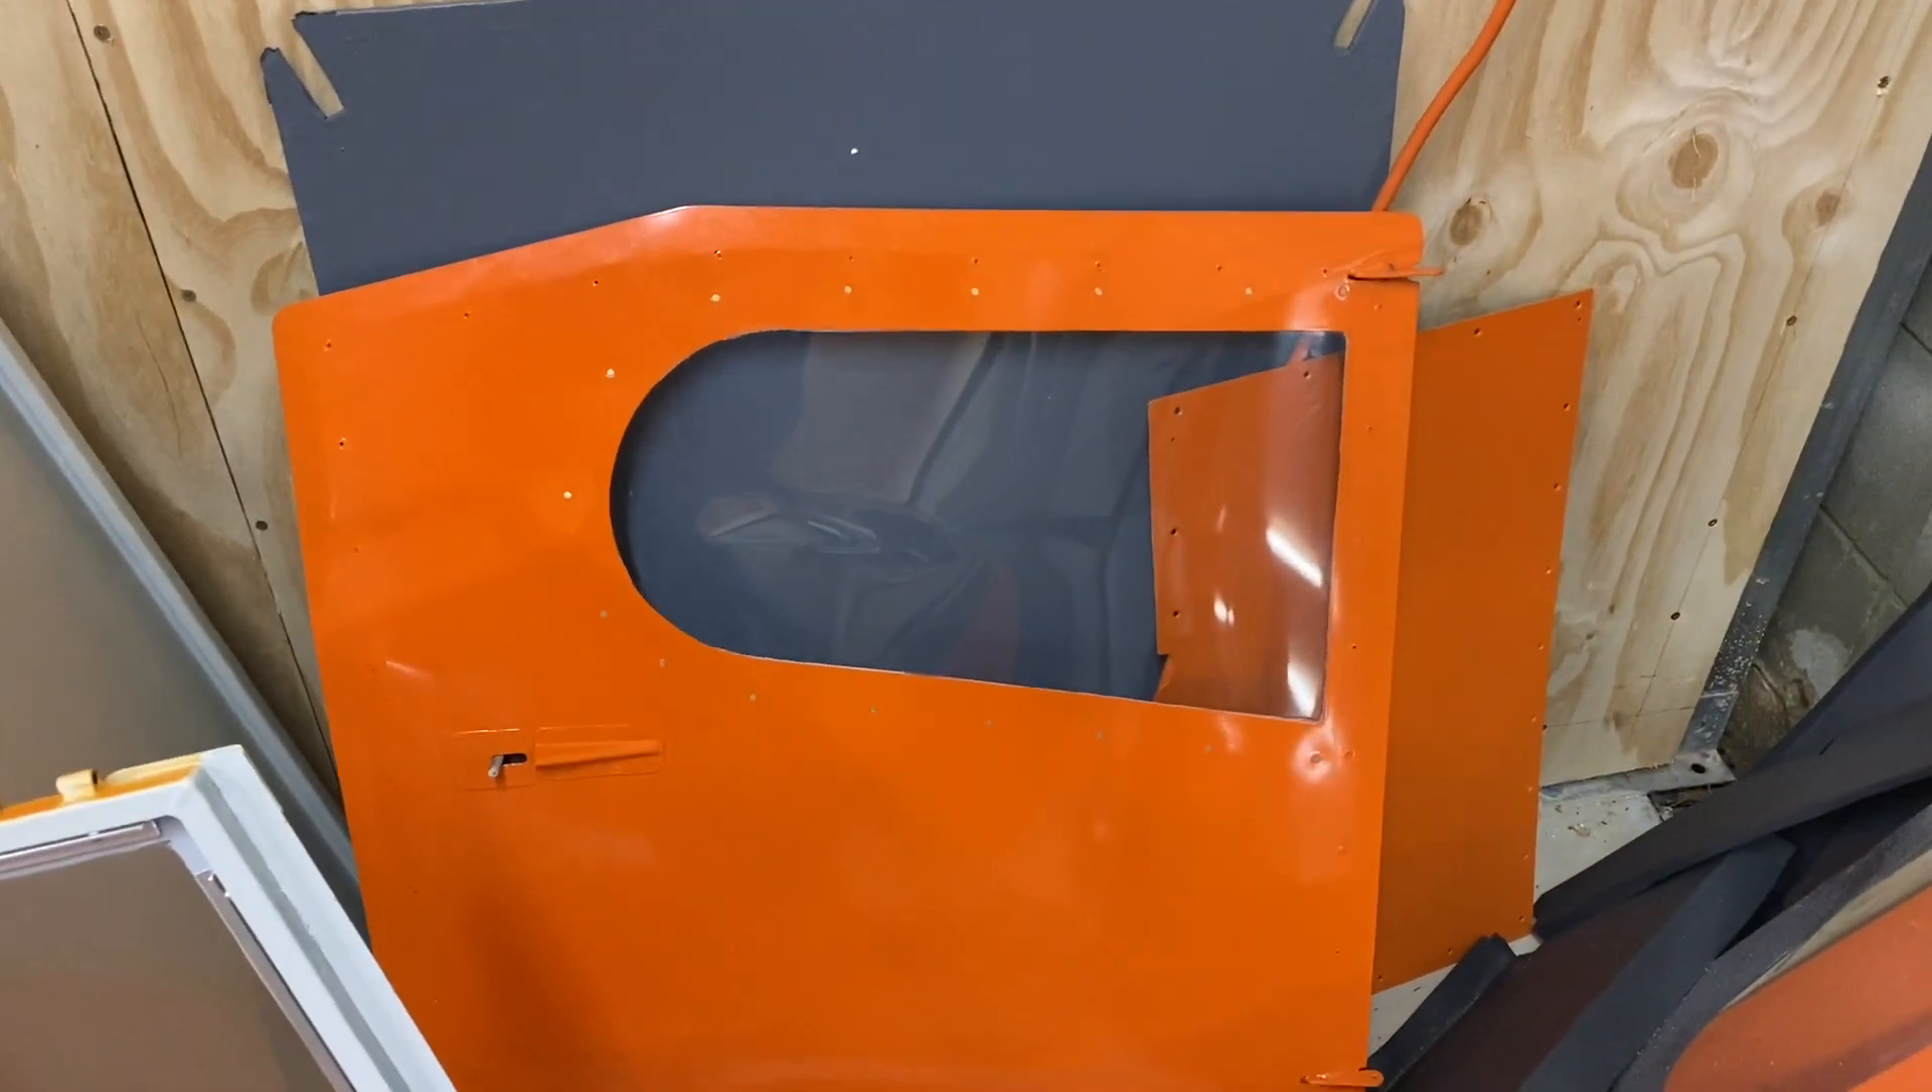This one is the forward cargo door. Once again, I've put the acrylic in it.